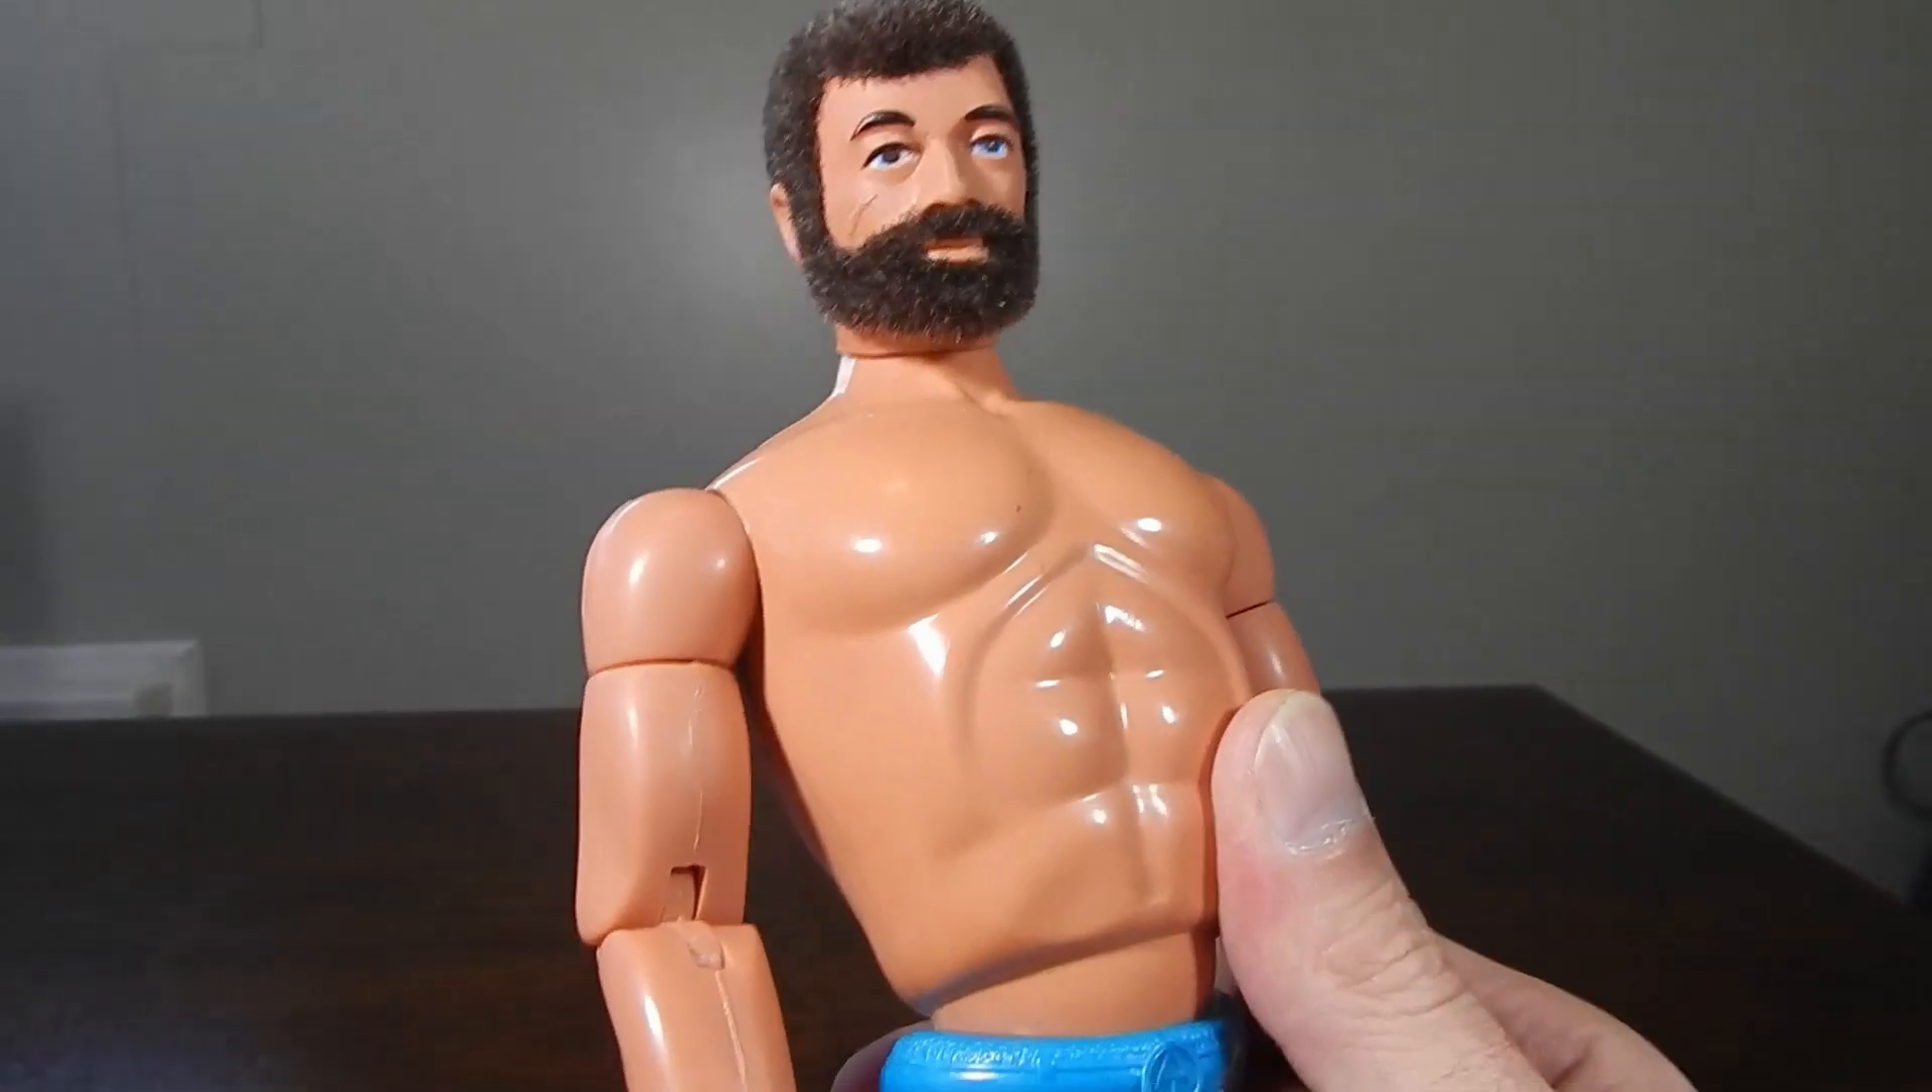There's always the fun part of figuring out a uniform and giving this guy a new job or a new life but as you can see head is fully reflocked. The arms are now on.